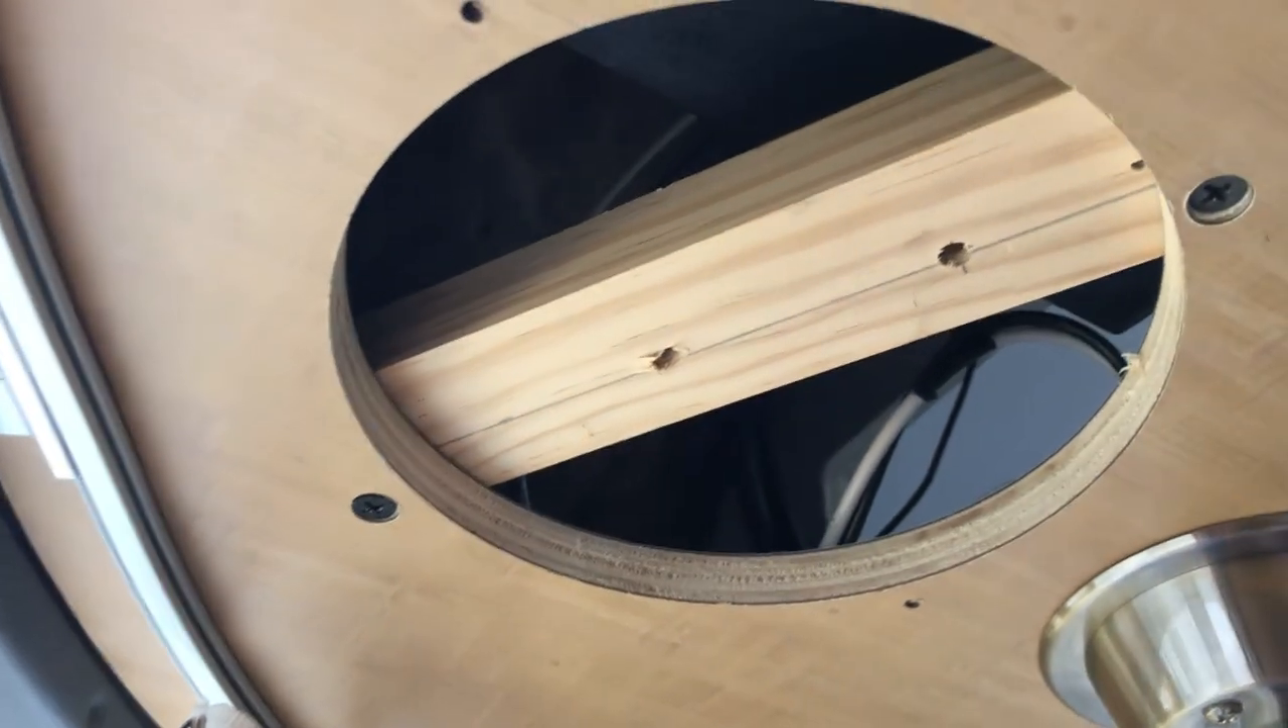I just countersunk a couple of drywall screws, put some scrap one by two in there.